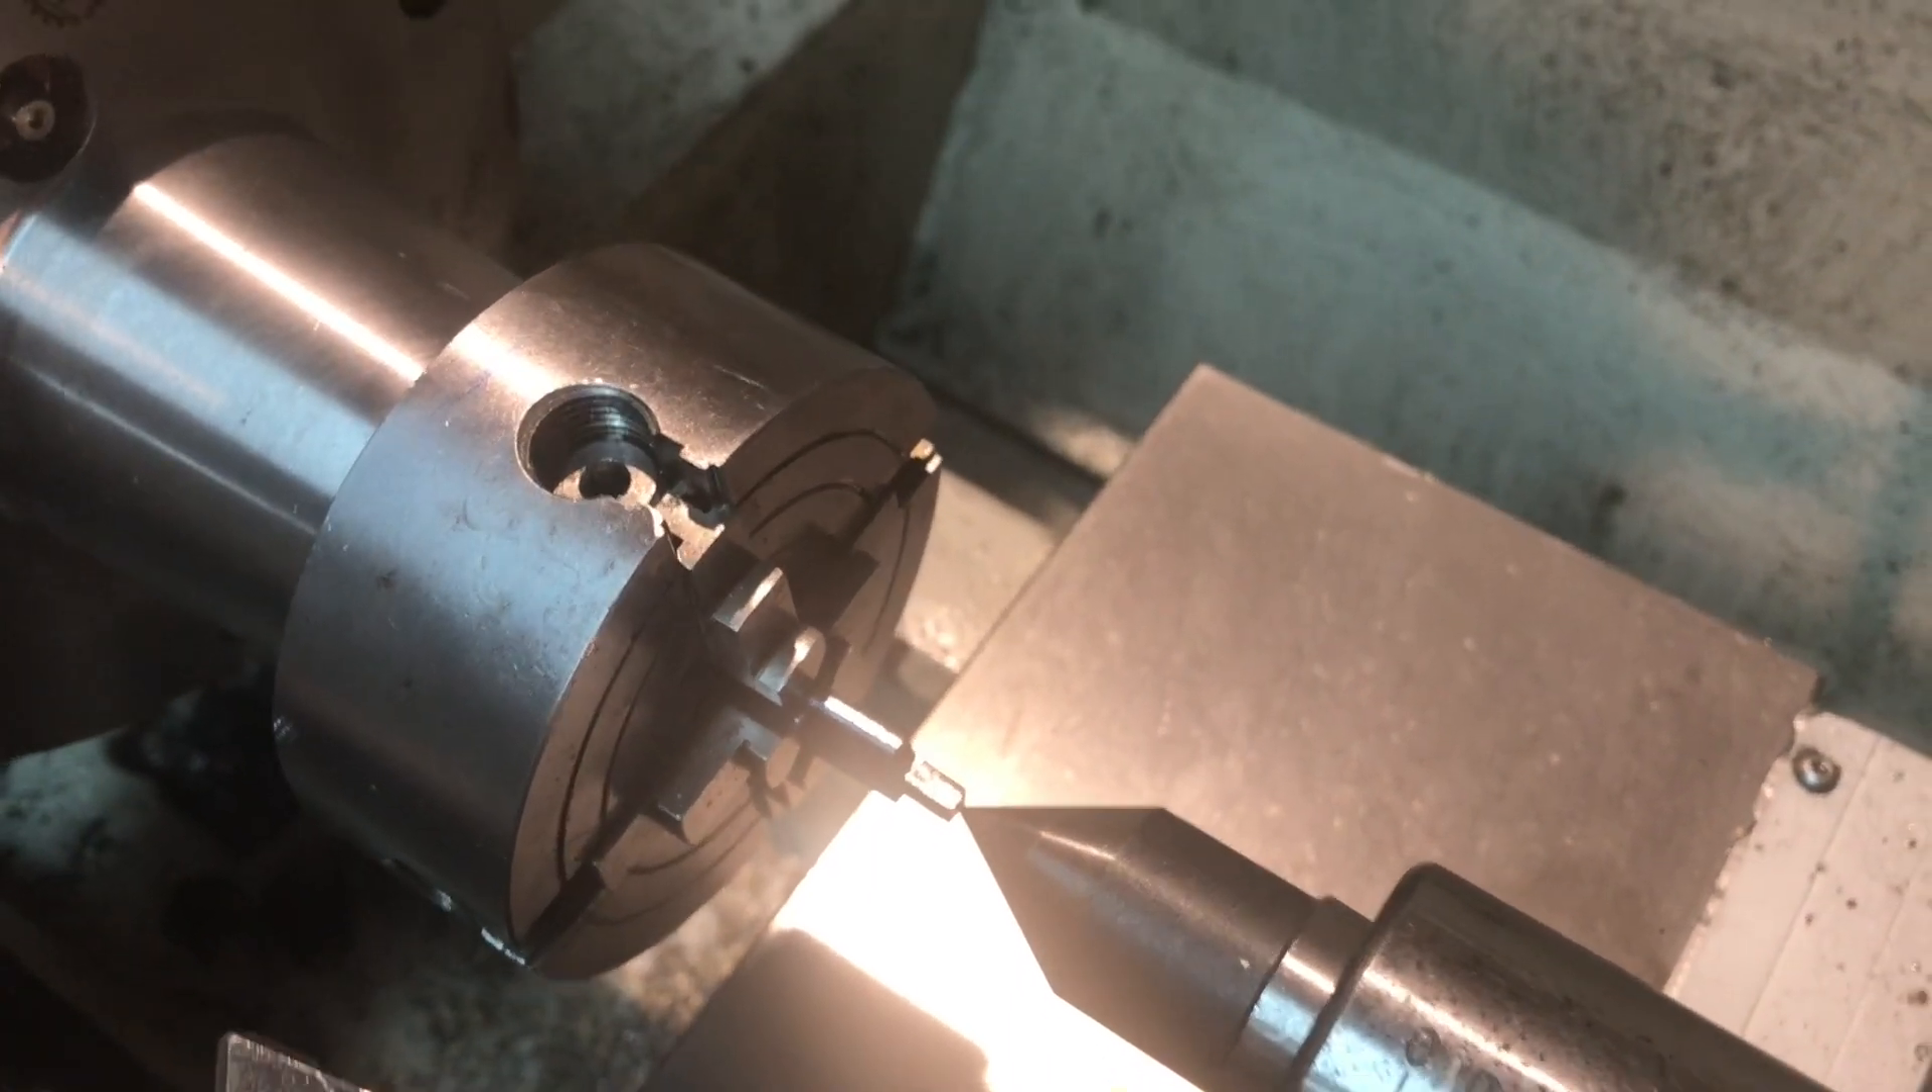I've put my one of my little tailstock centers in the little pip there, and we're good to go.